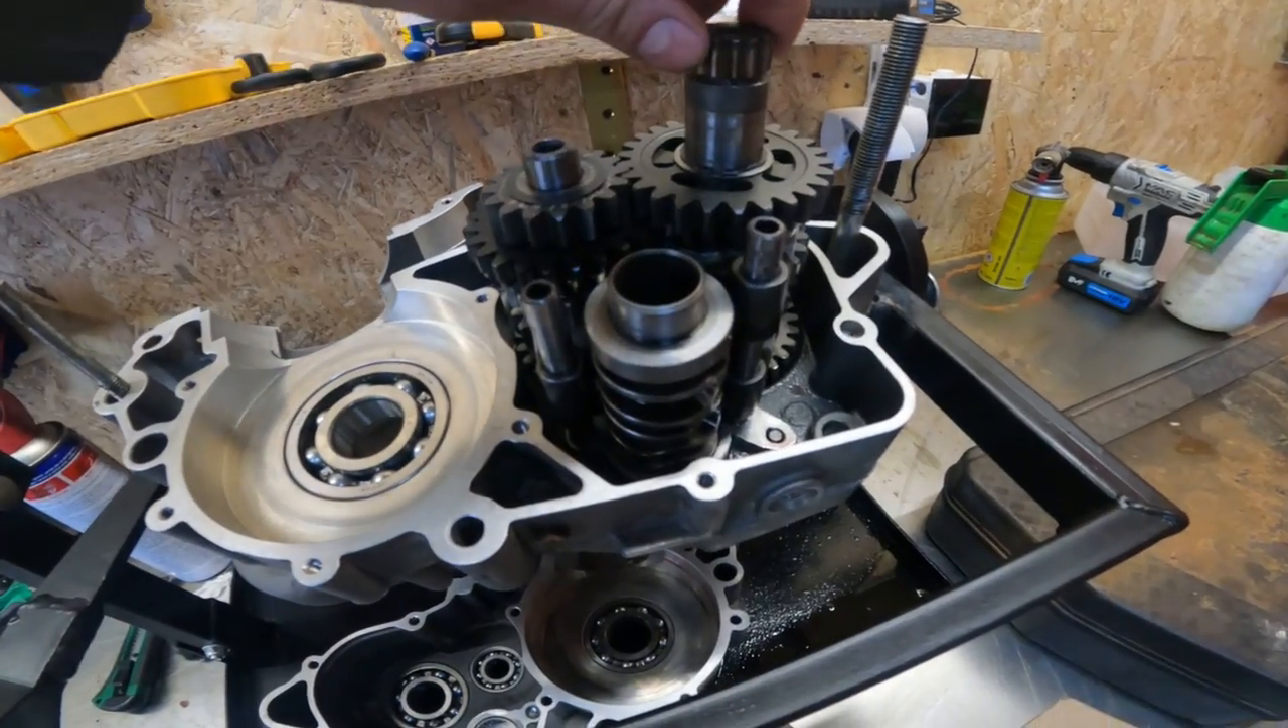Łożyska siedzą Skrzynia też siedzi już.